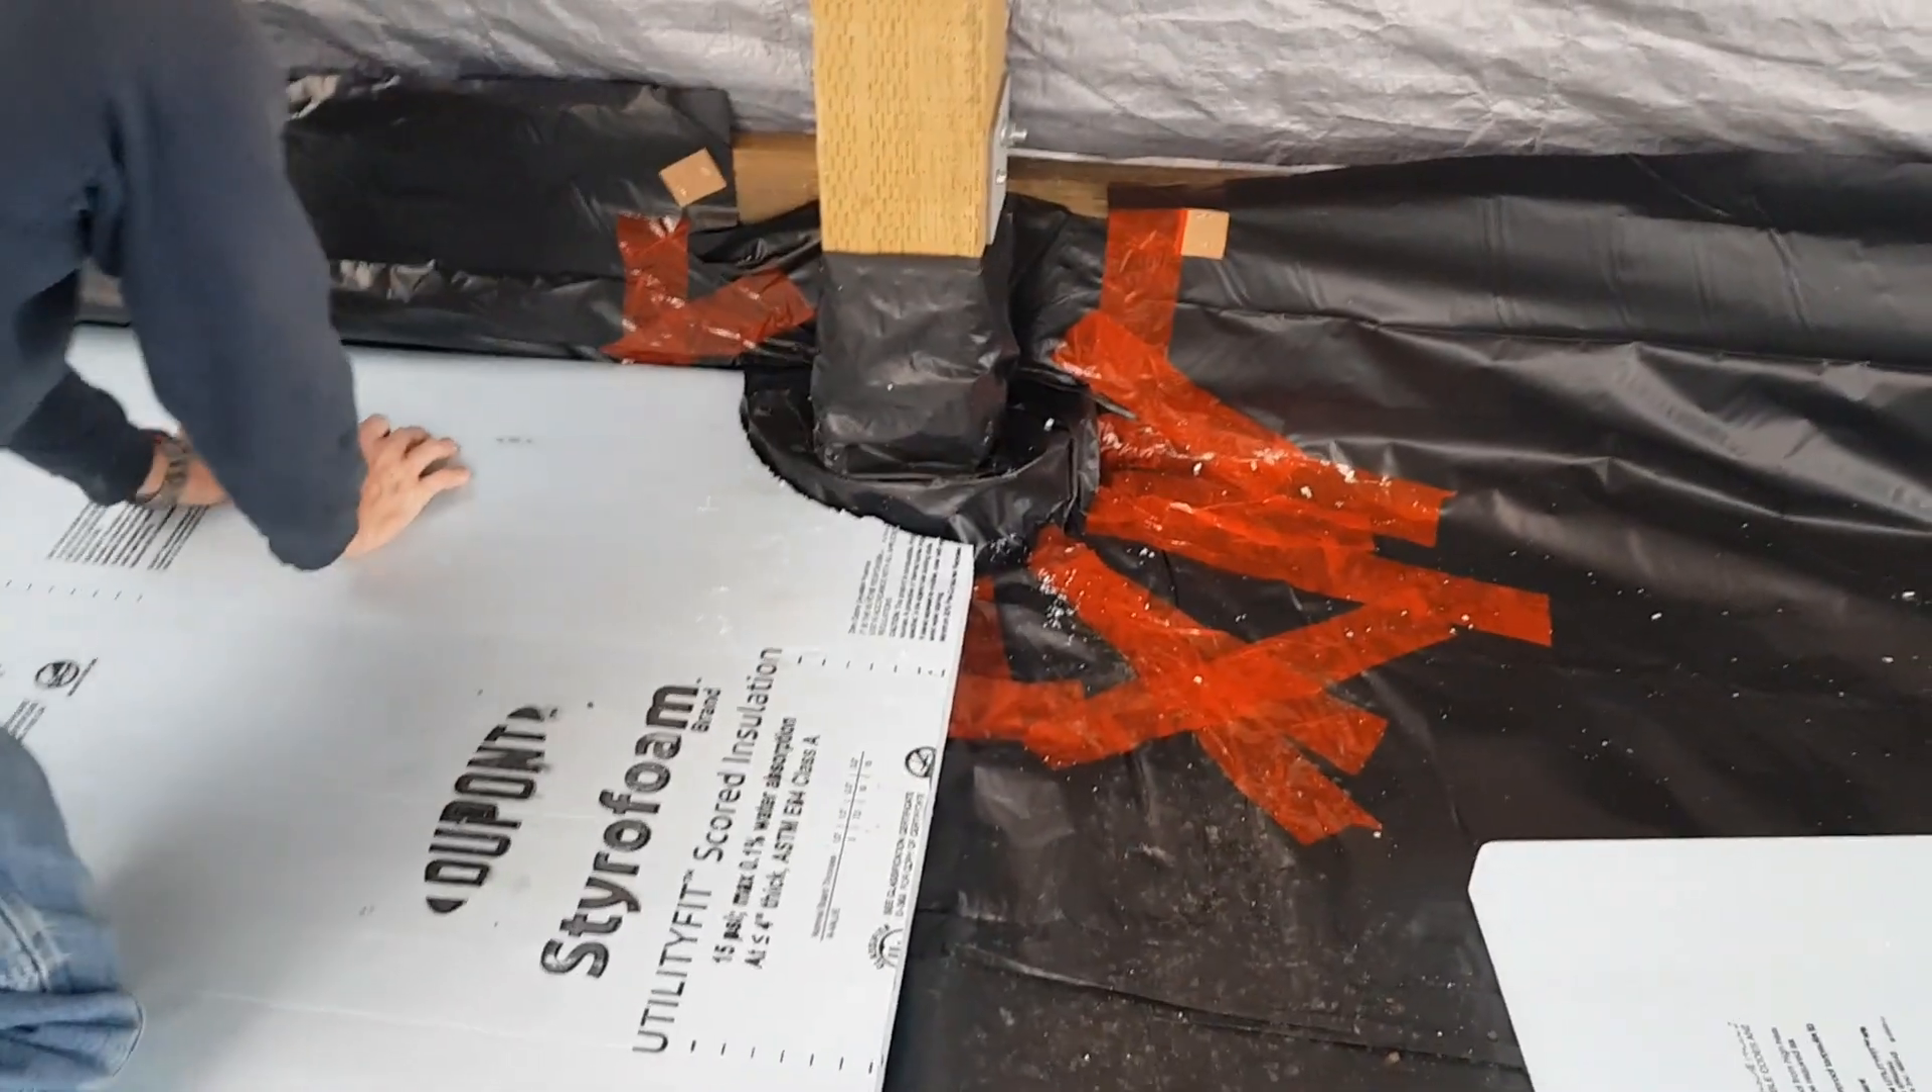So we've taped all of the seams where water could penetrate from under the bottom because it's on regular dirt and rock.